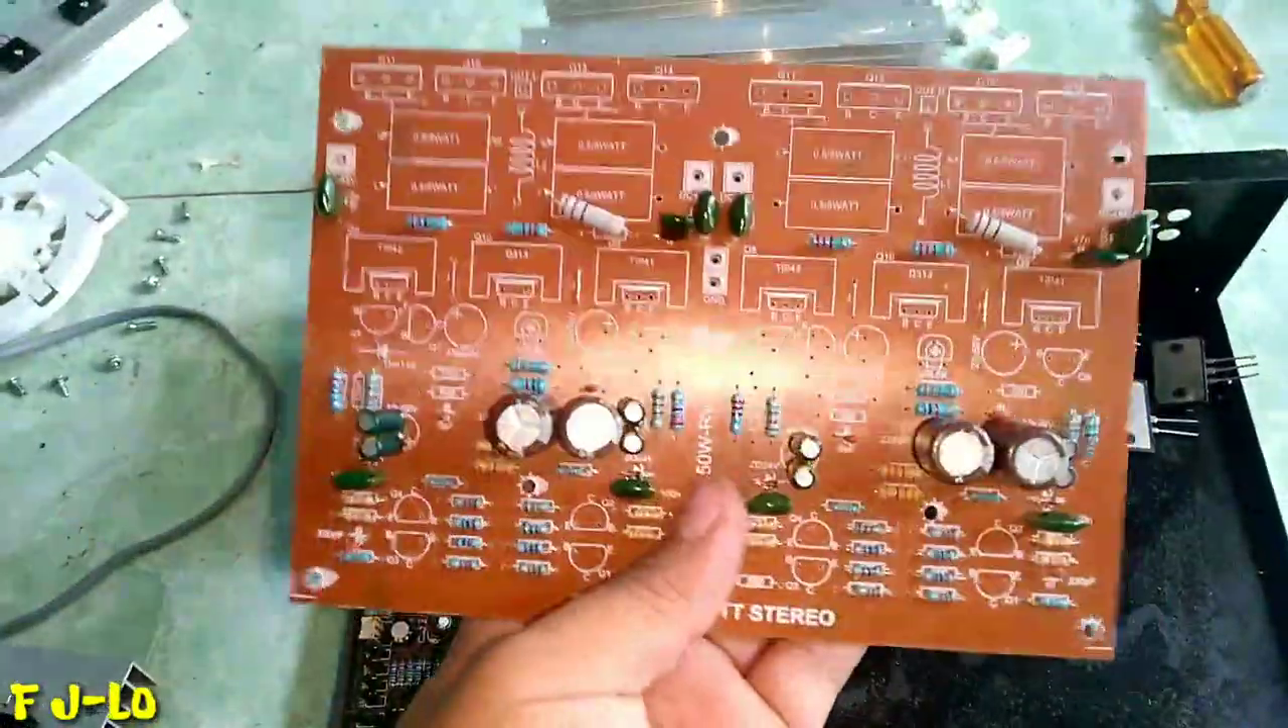Ini belum selesai Transistornya belum saya pasang.